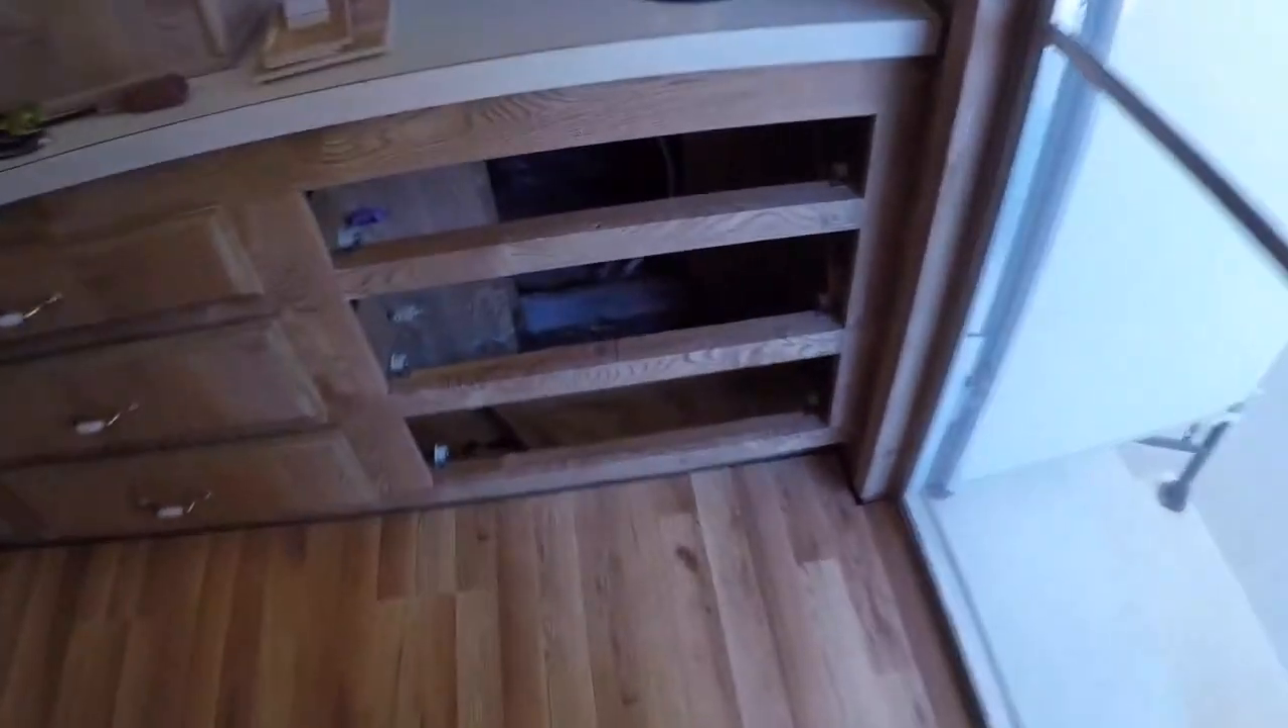We still haven't put these last three drawers in because we've got the plumbing for the for the bathtub right back in there.